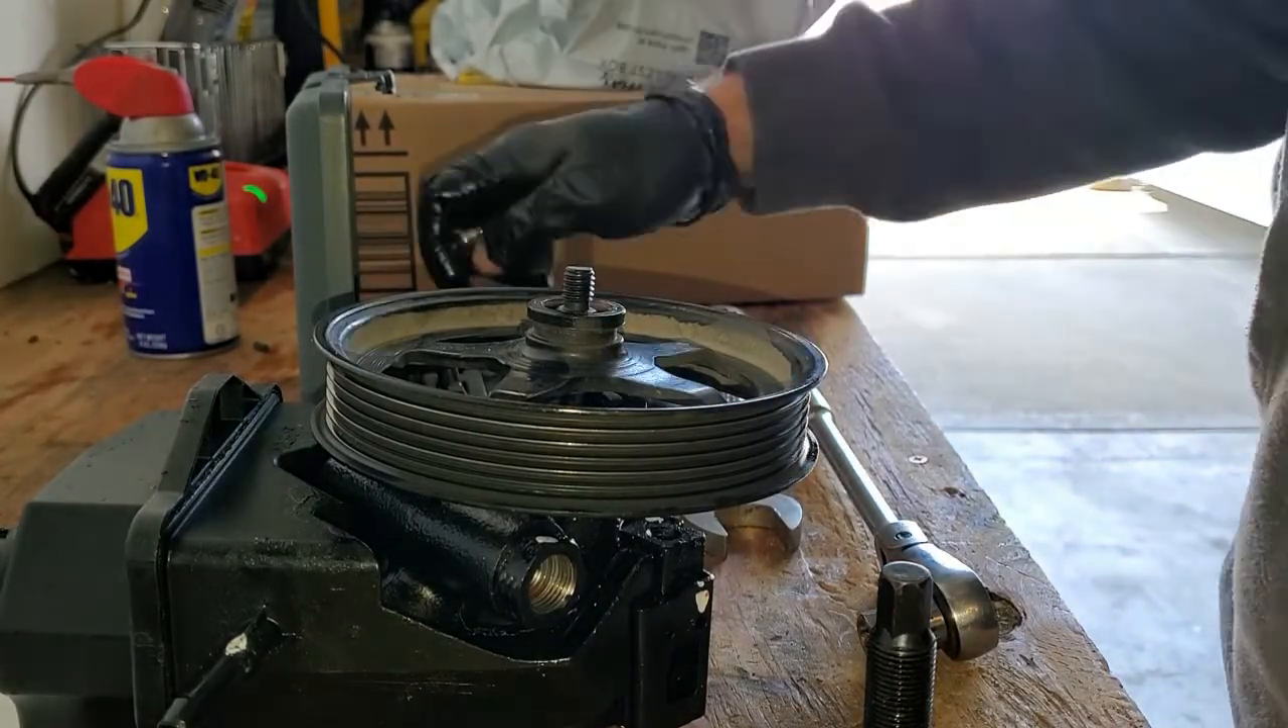So I already started putting the pulley back on.